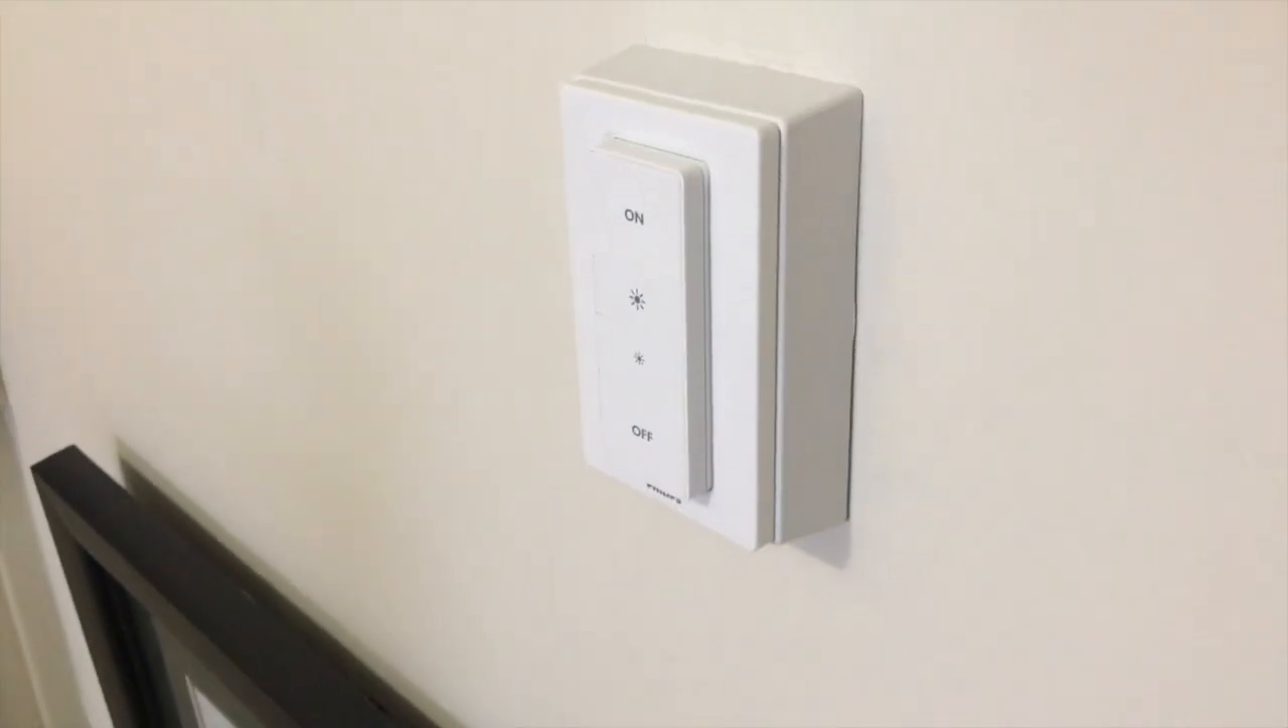It cost me about six bucks on Amazon, and my Hue dimmer switch covers up my old wired light switch on my wall, and it looks very nice and clean.